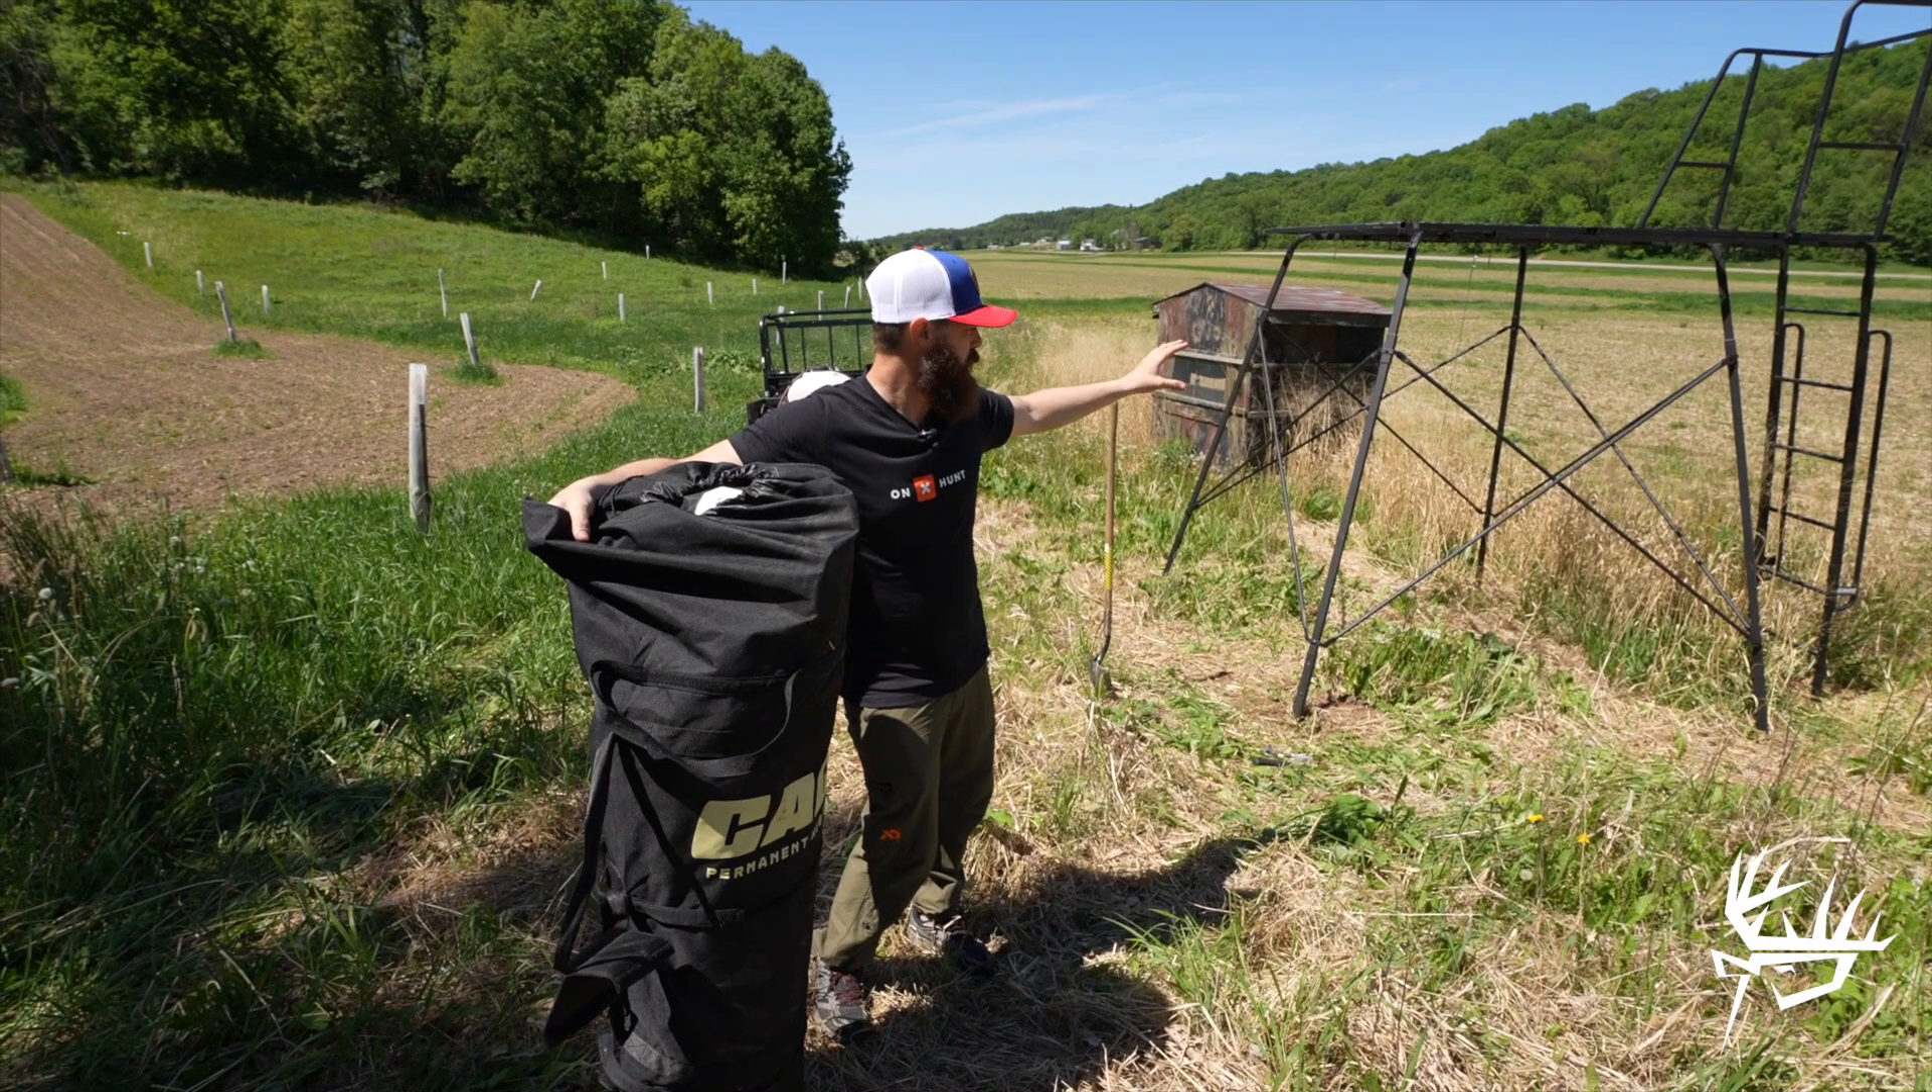All right, so we have the tower all assembled, in place, leveled.